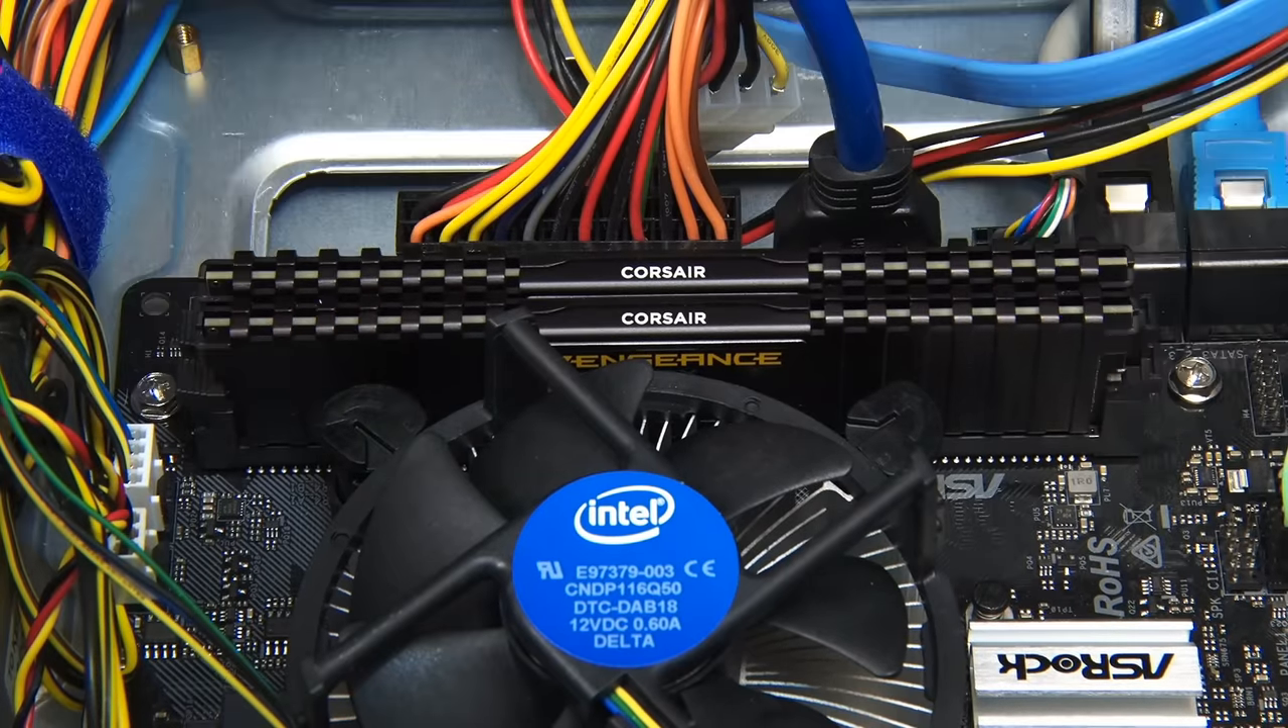There we are, the RAM is back in place.